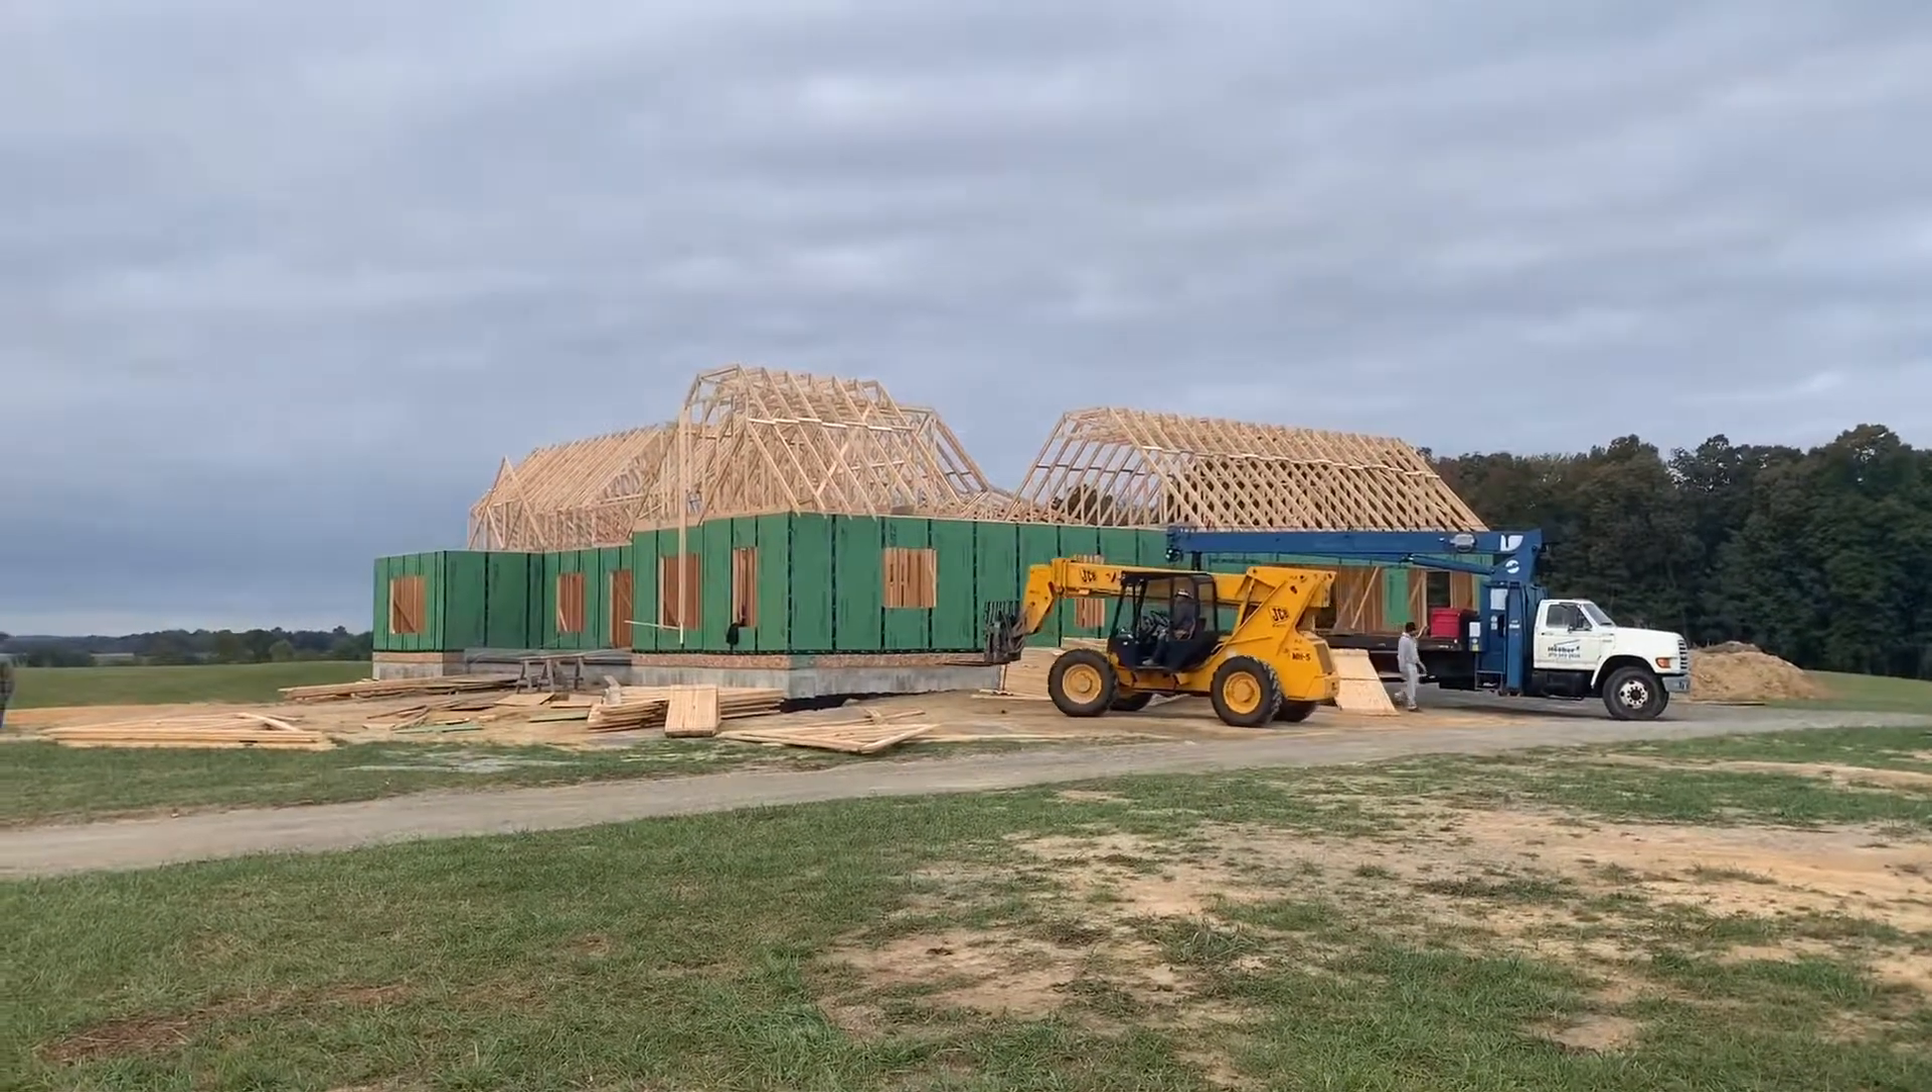As you can see, they've got most of the trusses set on this side.